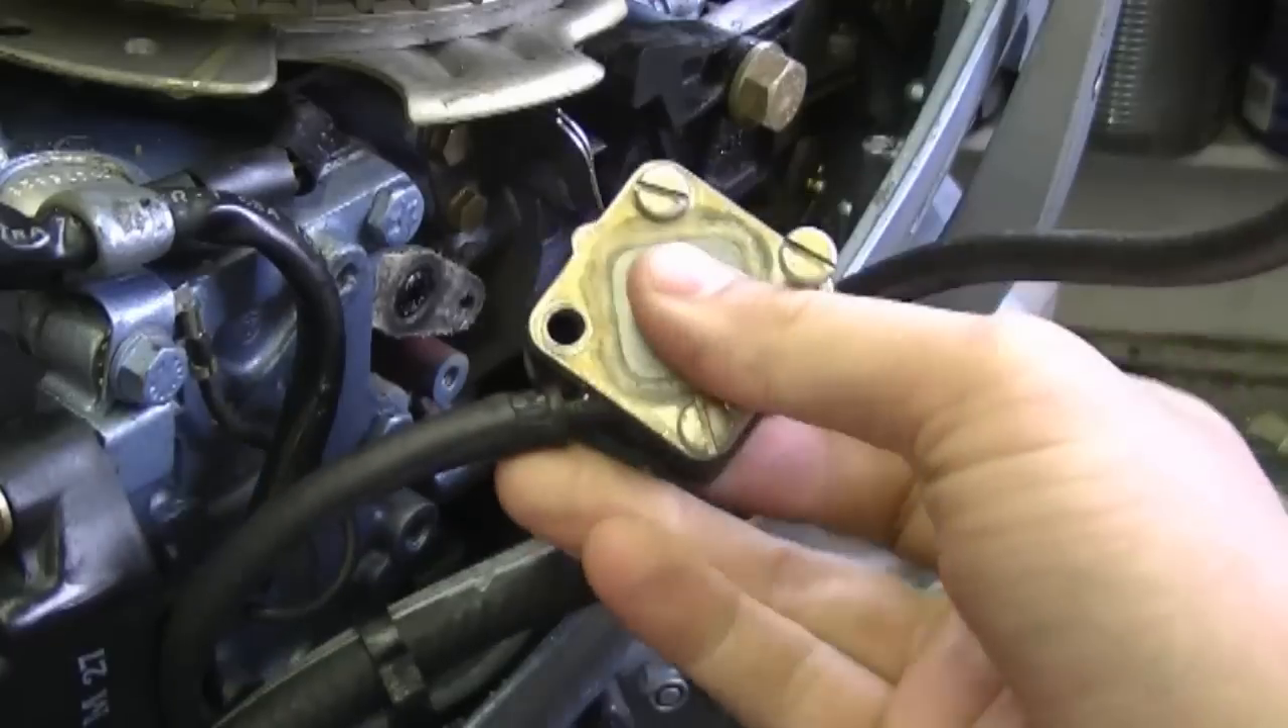Now the pump's off the engine except for the fuel line being connected to it.